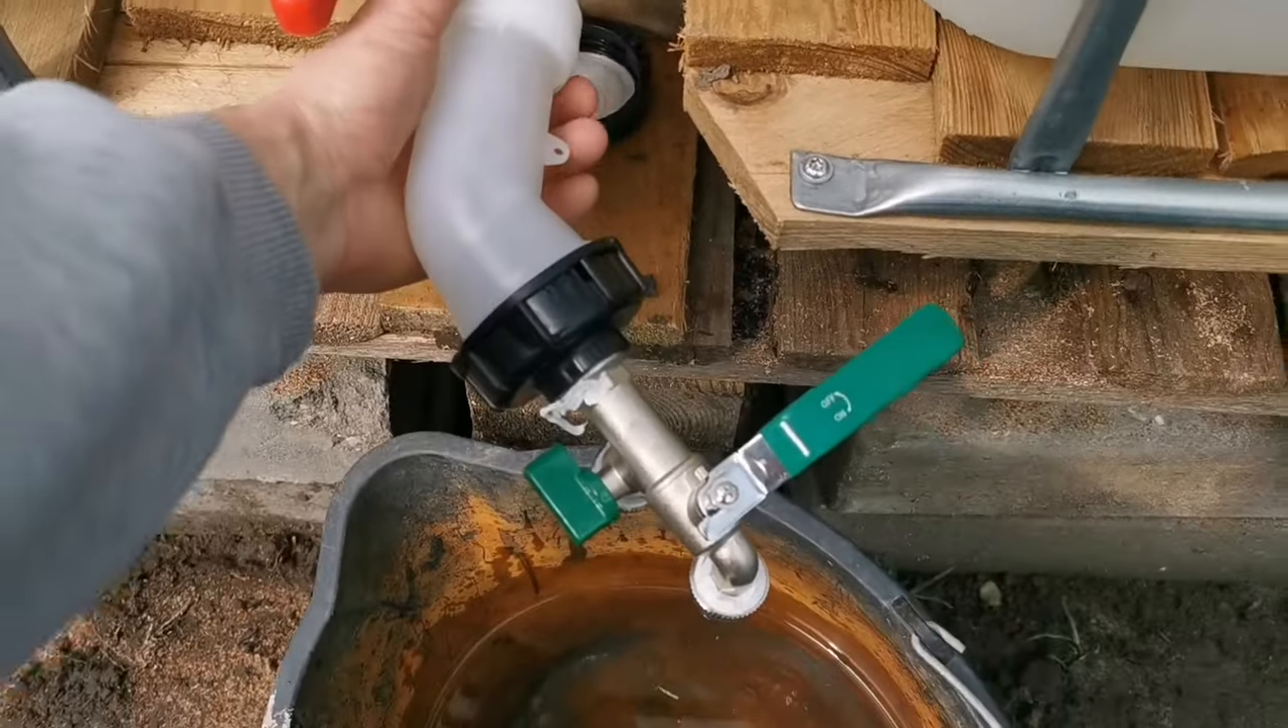O, tu już jest woda. Także o, kranik zamontowany.